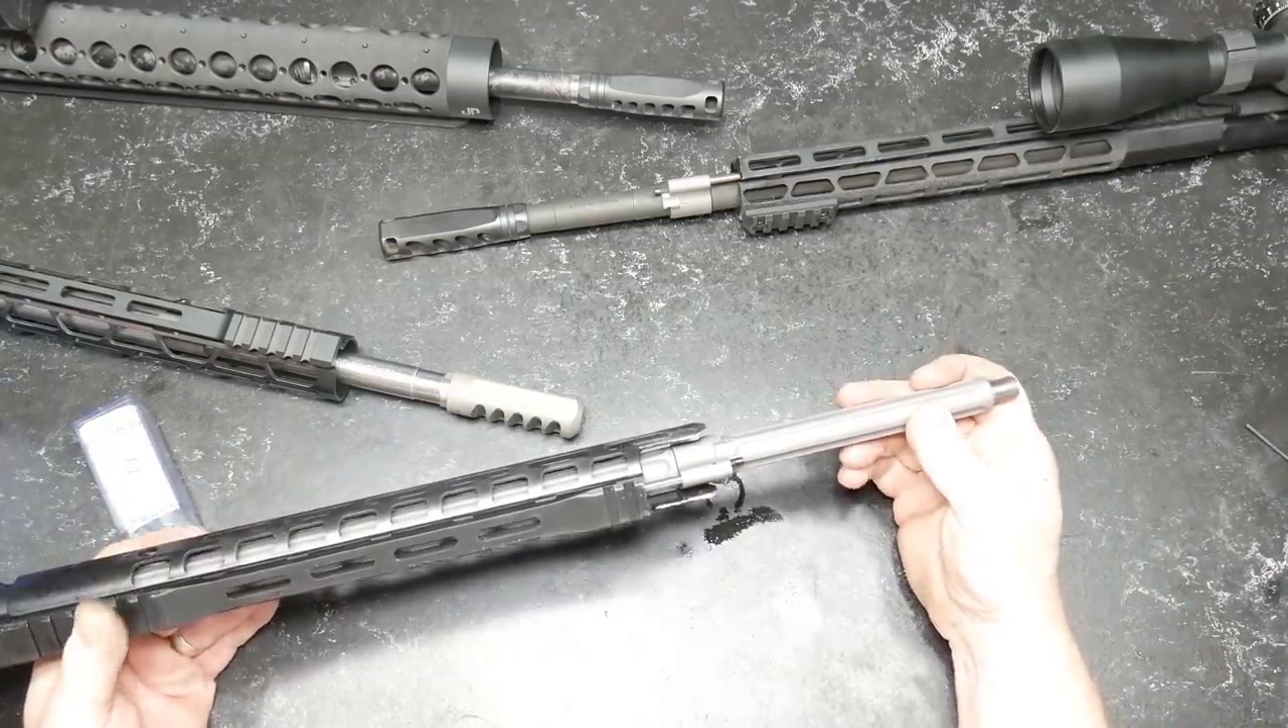But you'll notice that the gas block is exposed. And one of the reasons I do that is because, well, one, that gas block does not fit in that handguard.